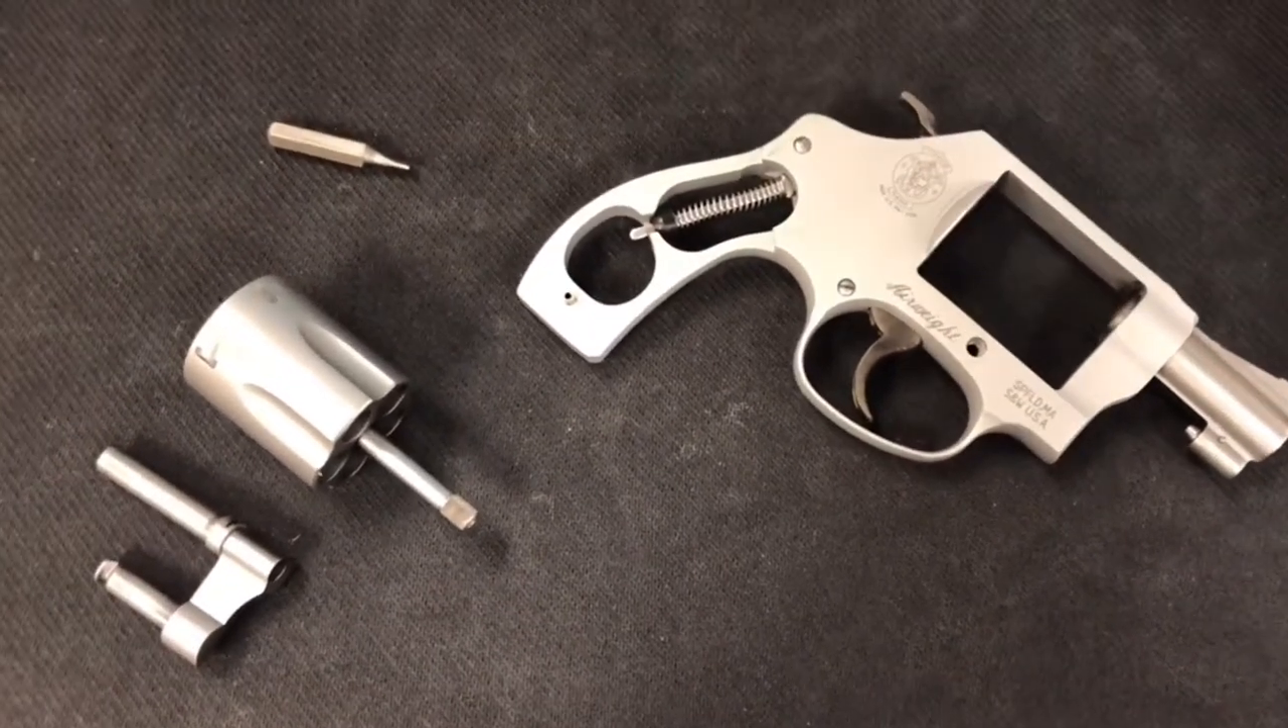So your trigger job is essentially done. All we have left to do is put your cylinder back in and, and your grips.